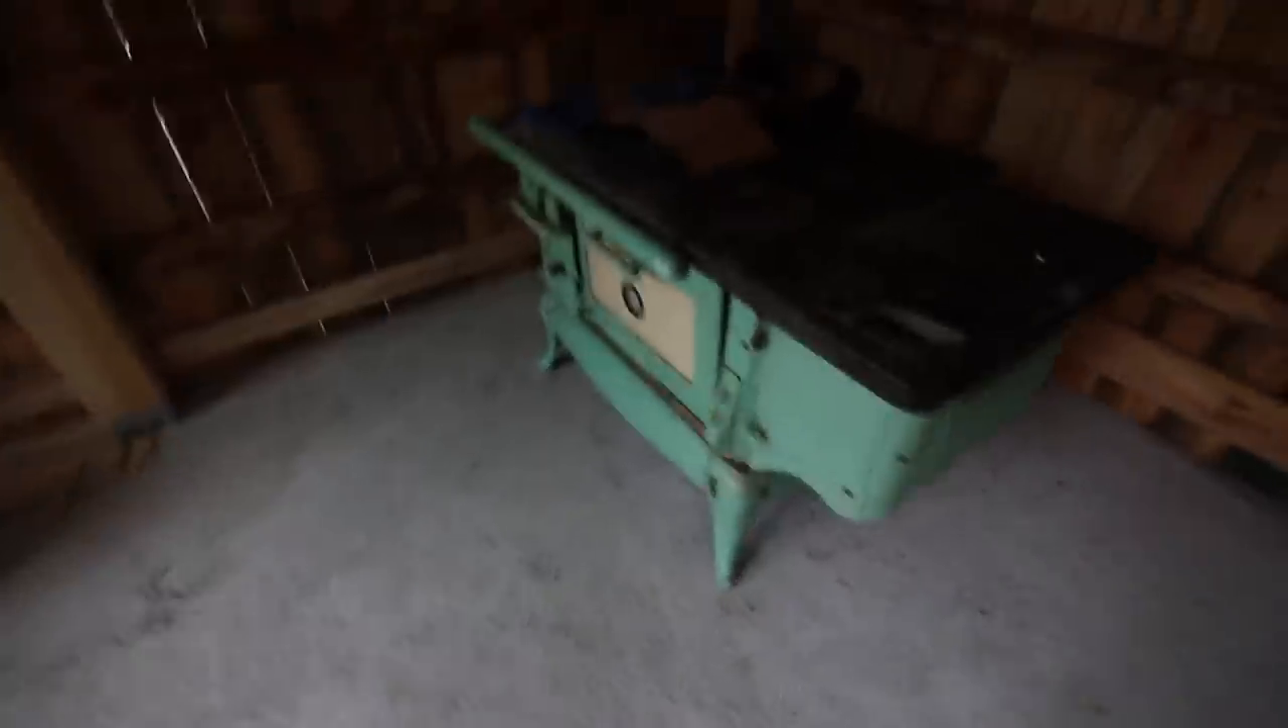Alright, now we got the stove set in place.